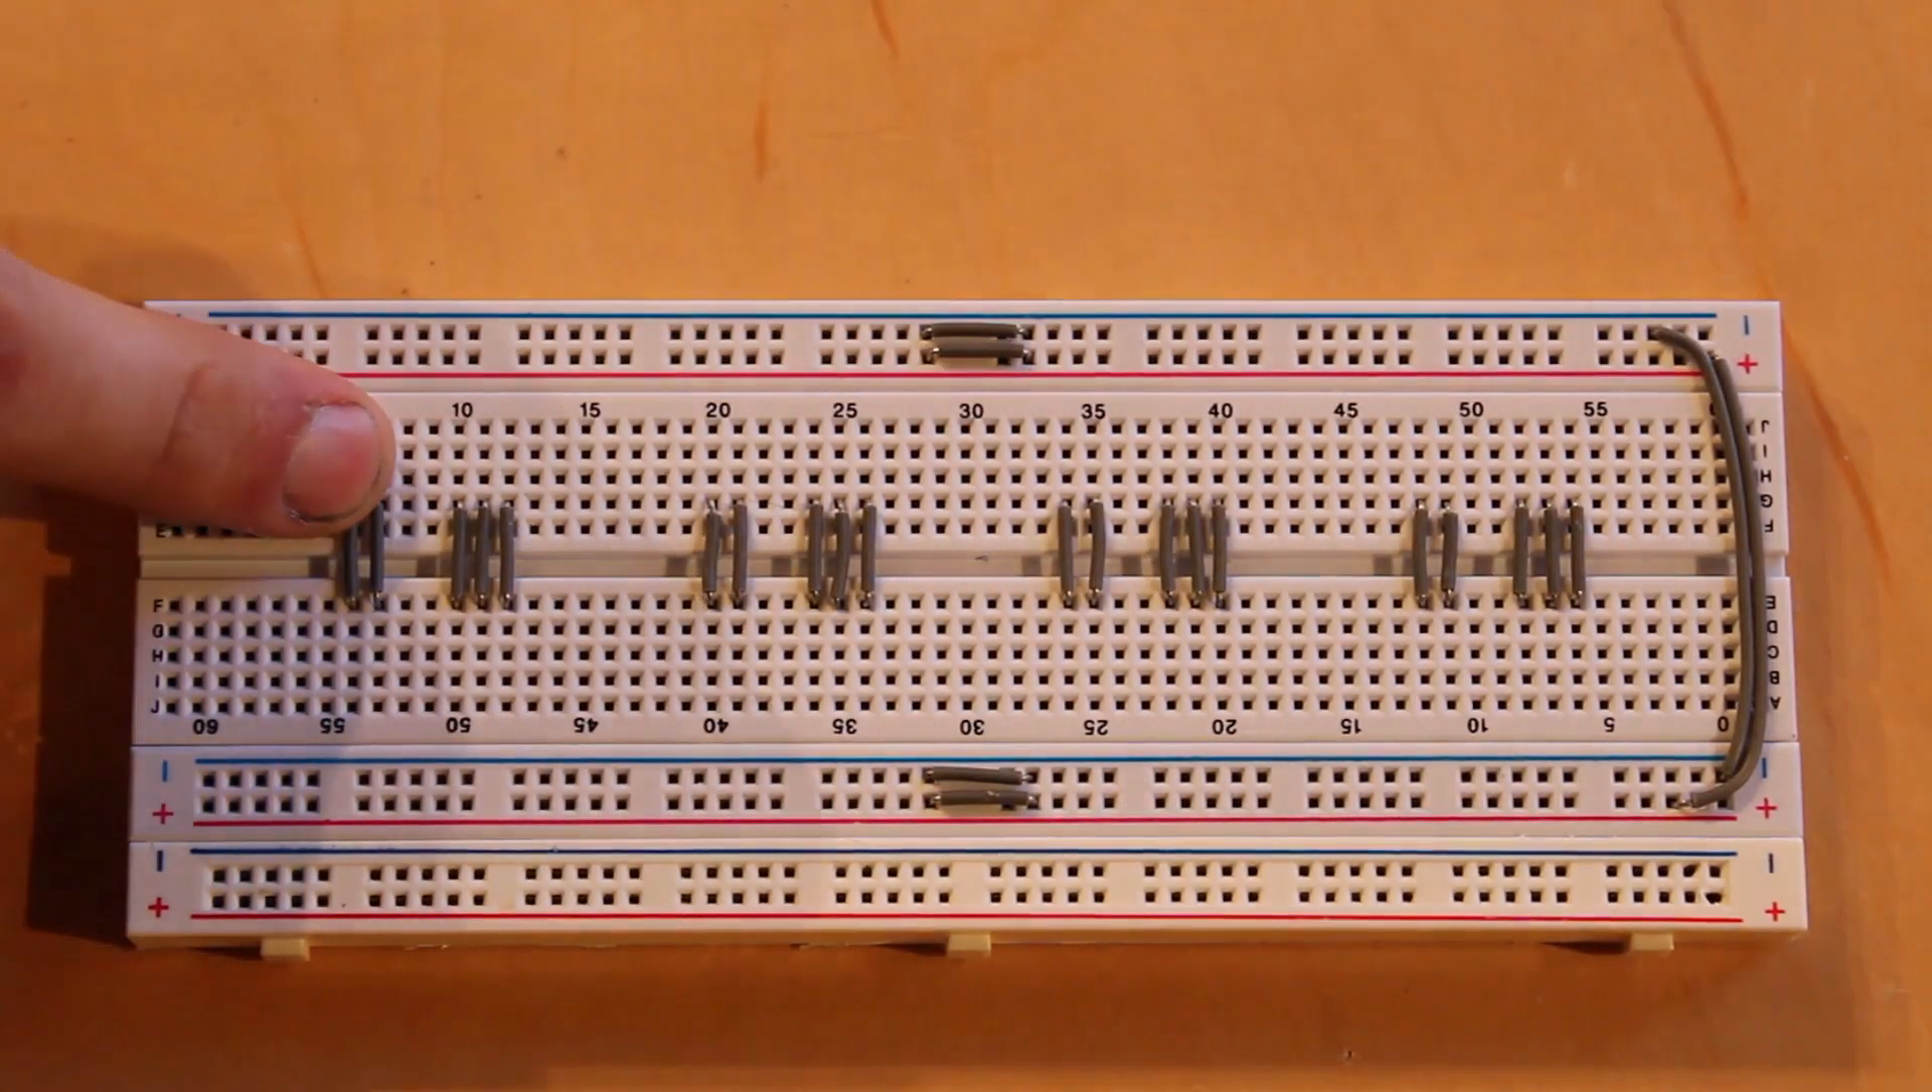You can see that i've already put the jumpers for the four individual tubes in place here.